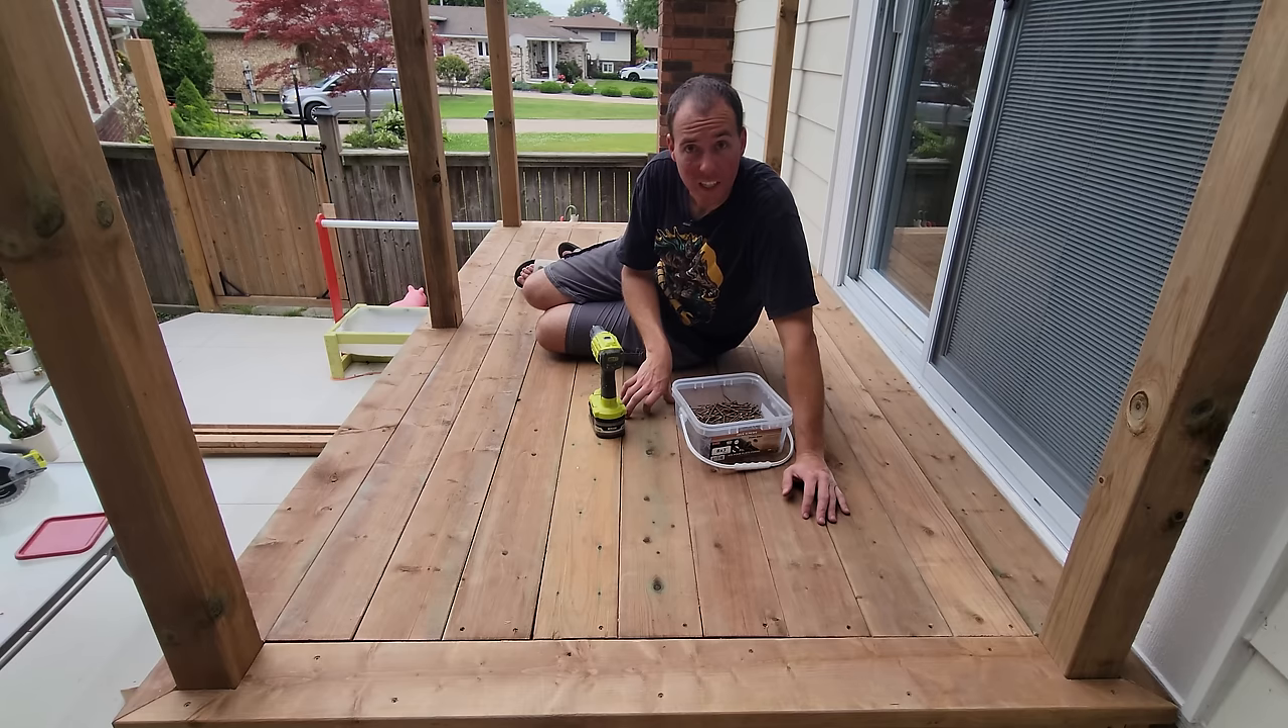We got all the boards in place. I had to wedge a few with the crowbar, but we got it done.